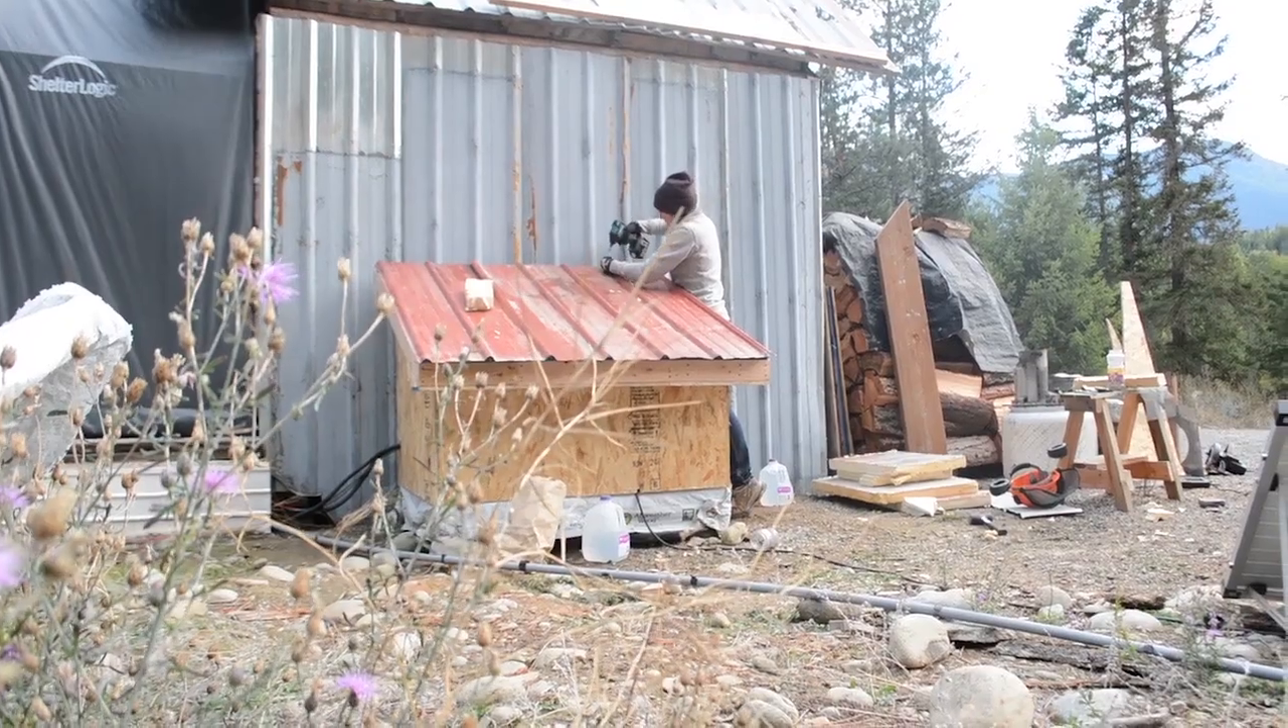So we got the roofing installed and by the way the roofing and the insulation were both reclaimed materials that we picked up a year ago.